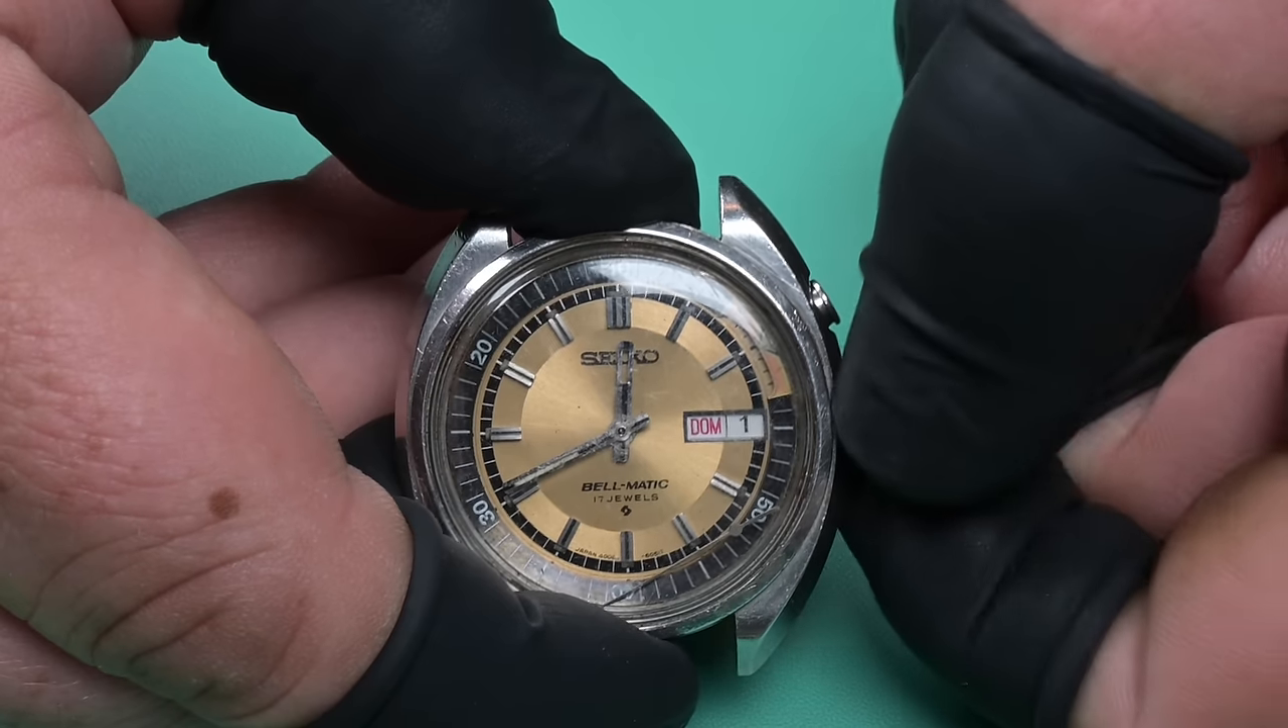Uh obviously as you can see there the seconds hand is not attached but the alarm rings seems to rotate around okay.